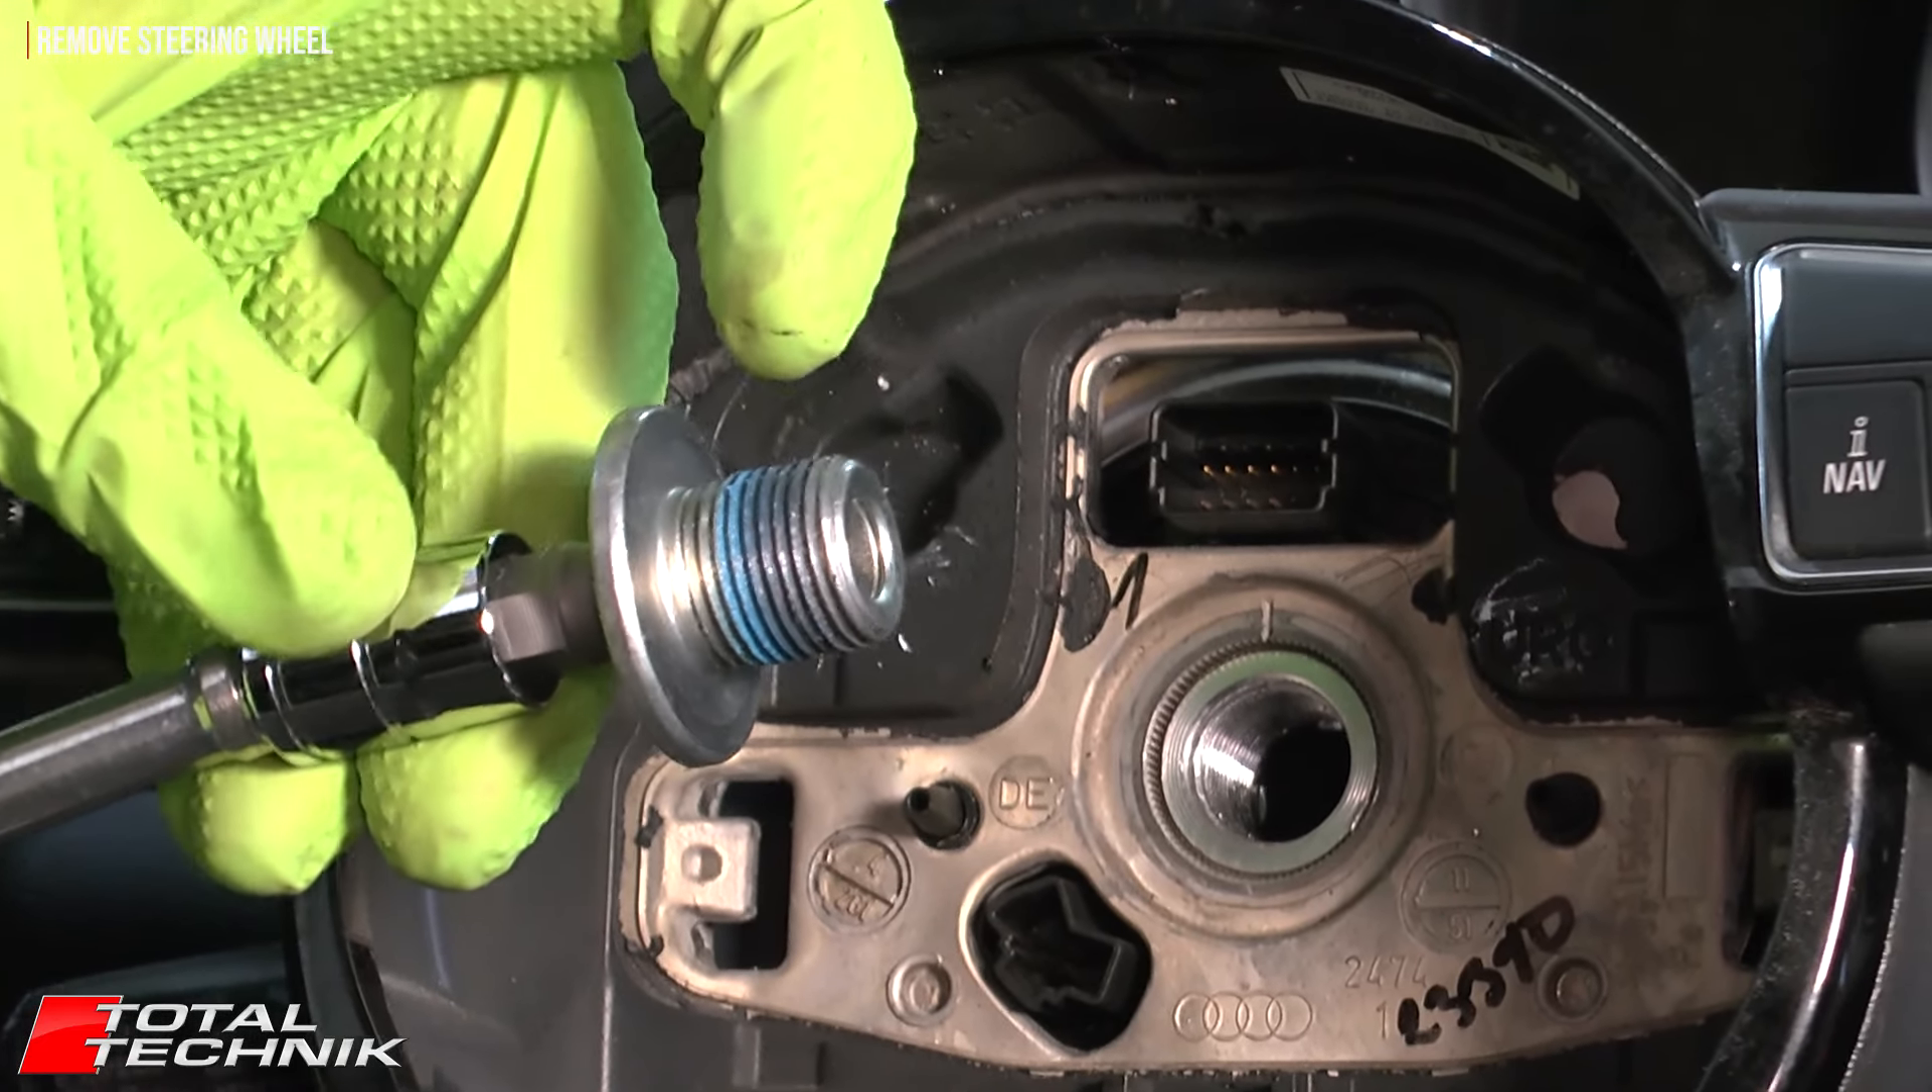Let's bring the bolt gently forward. That's our bolt removed.